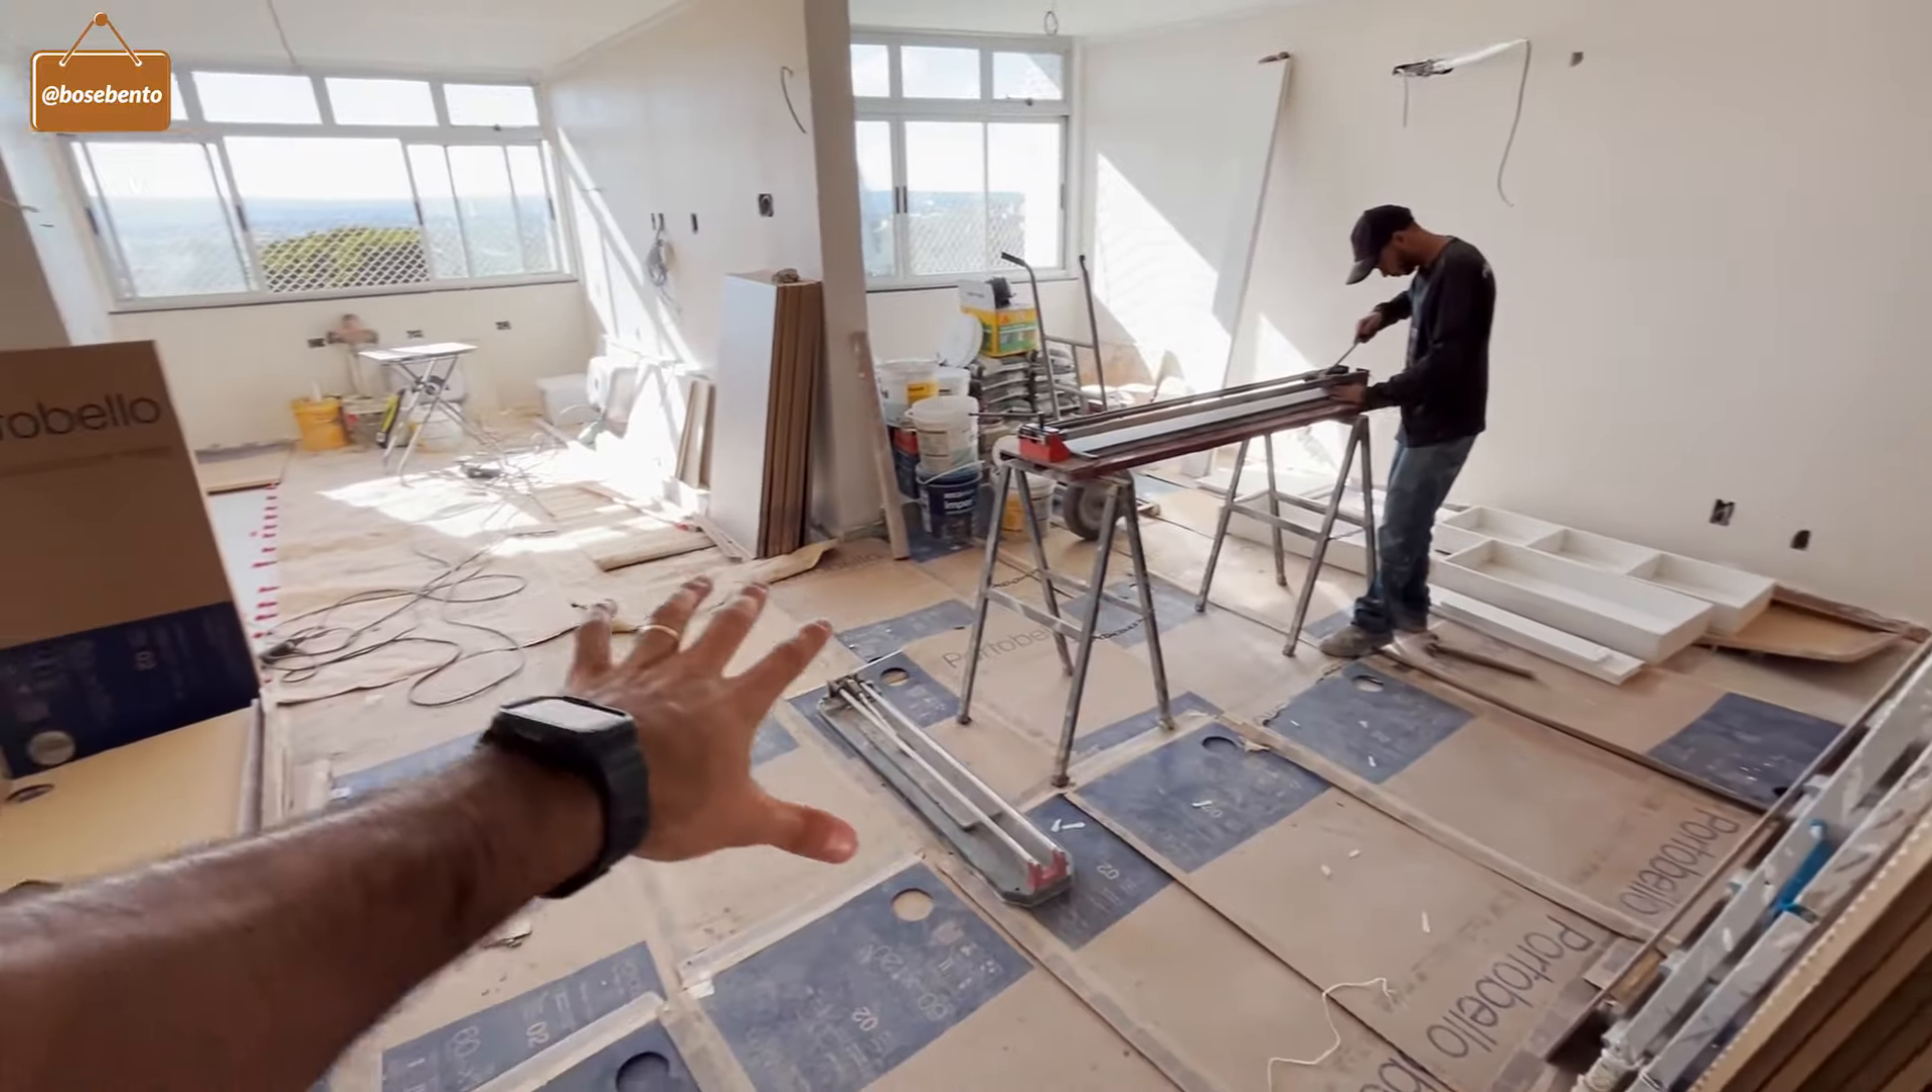E avançando aqui para a sala, toda essa área do piso aqui, vocês estão vendo que a gente já colocou as caixas por cima, né?